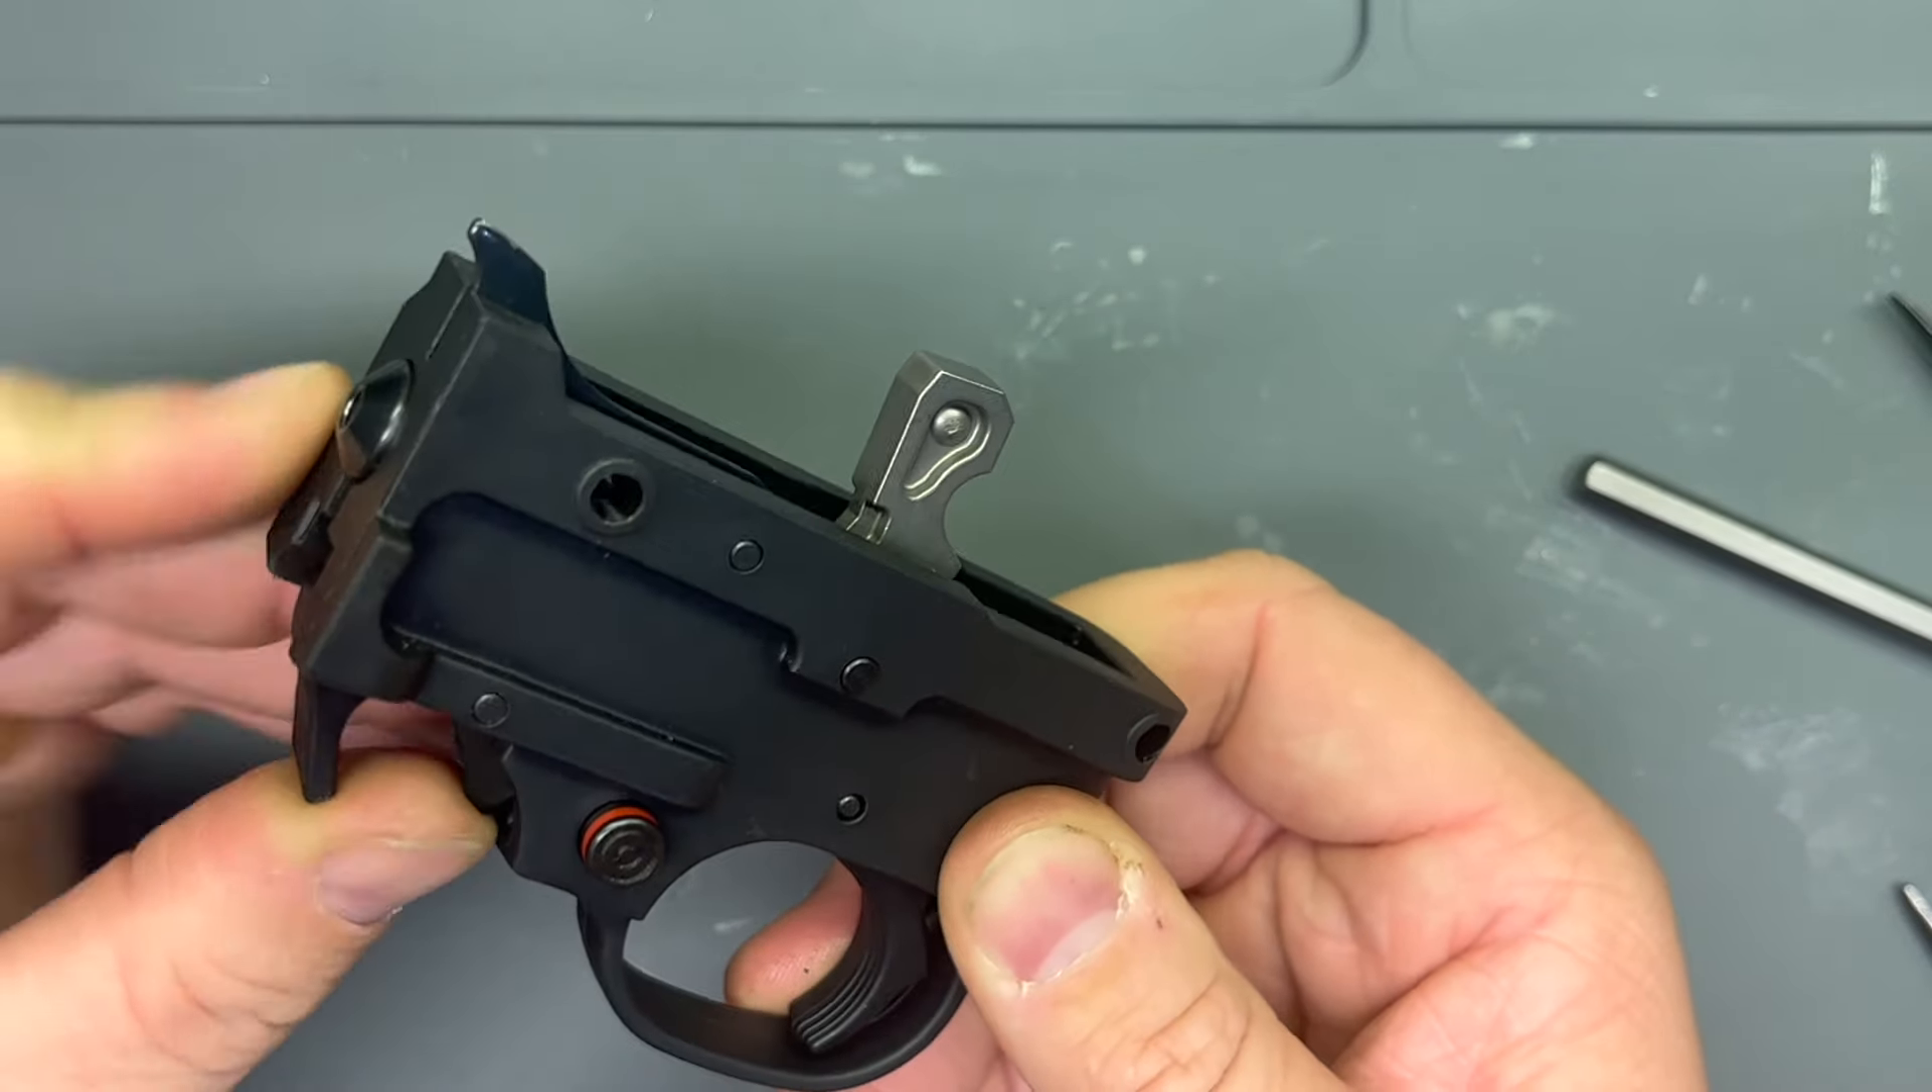And our trigger is all put together.